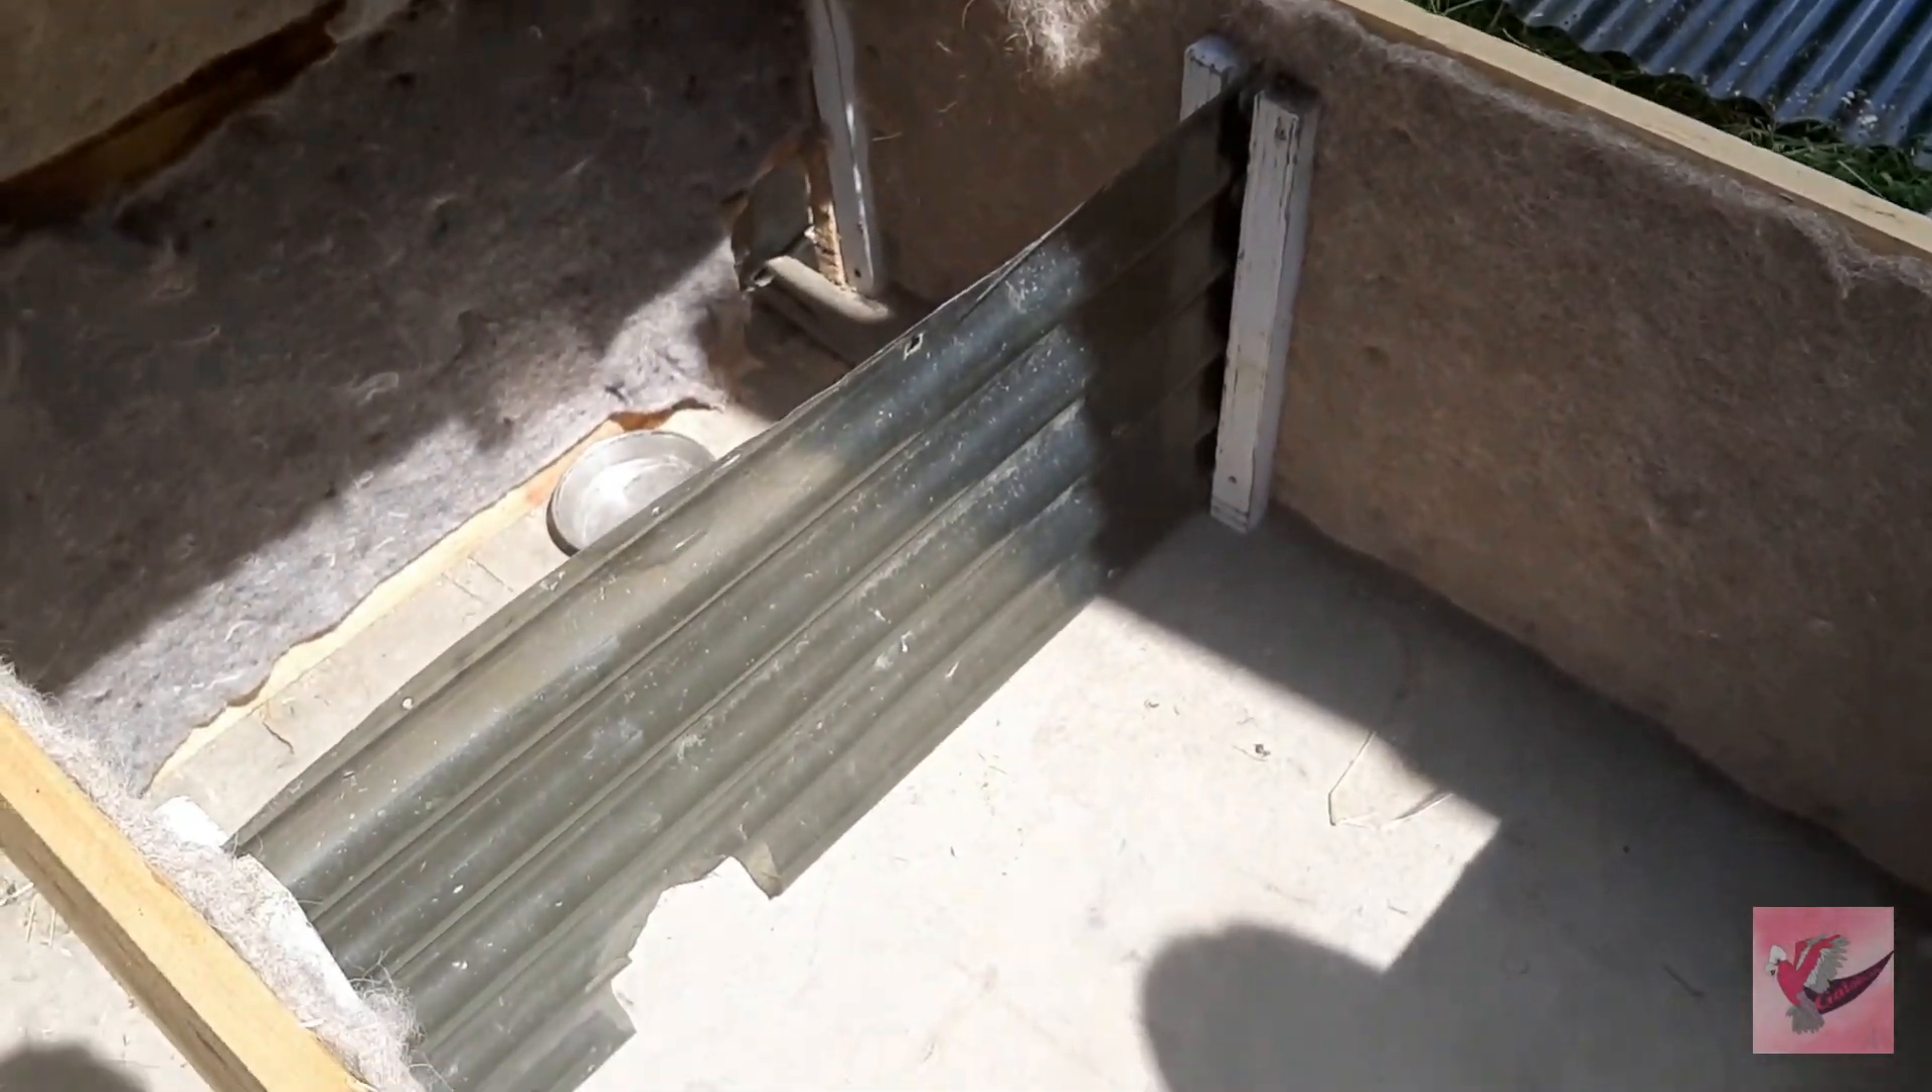I just attached these white things on either side so it creates a little slot for this piece of corrugated plastic it just nicely slots in there.